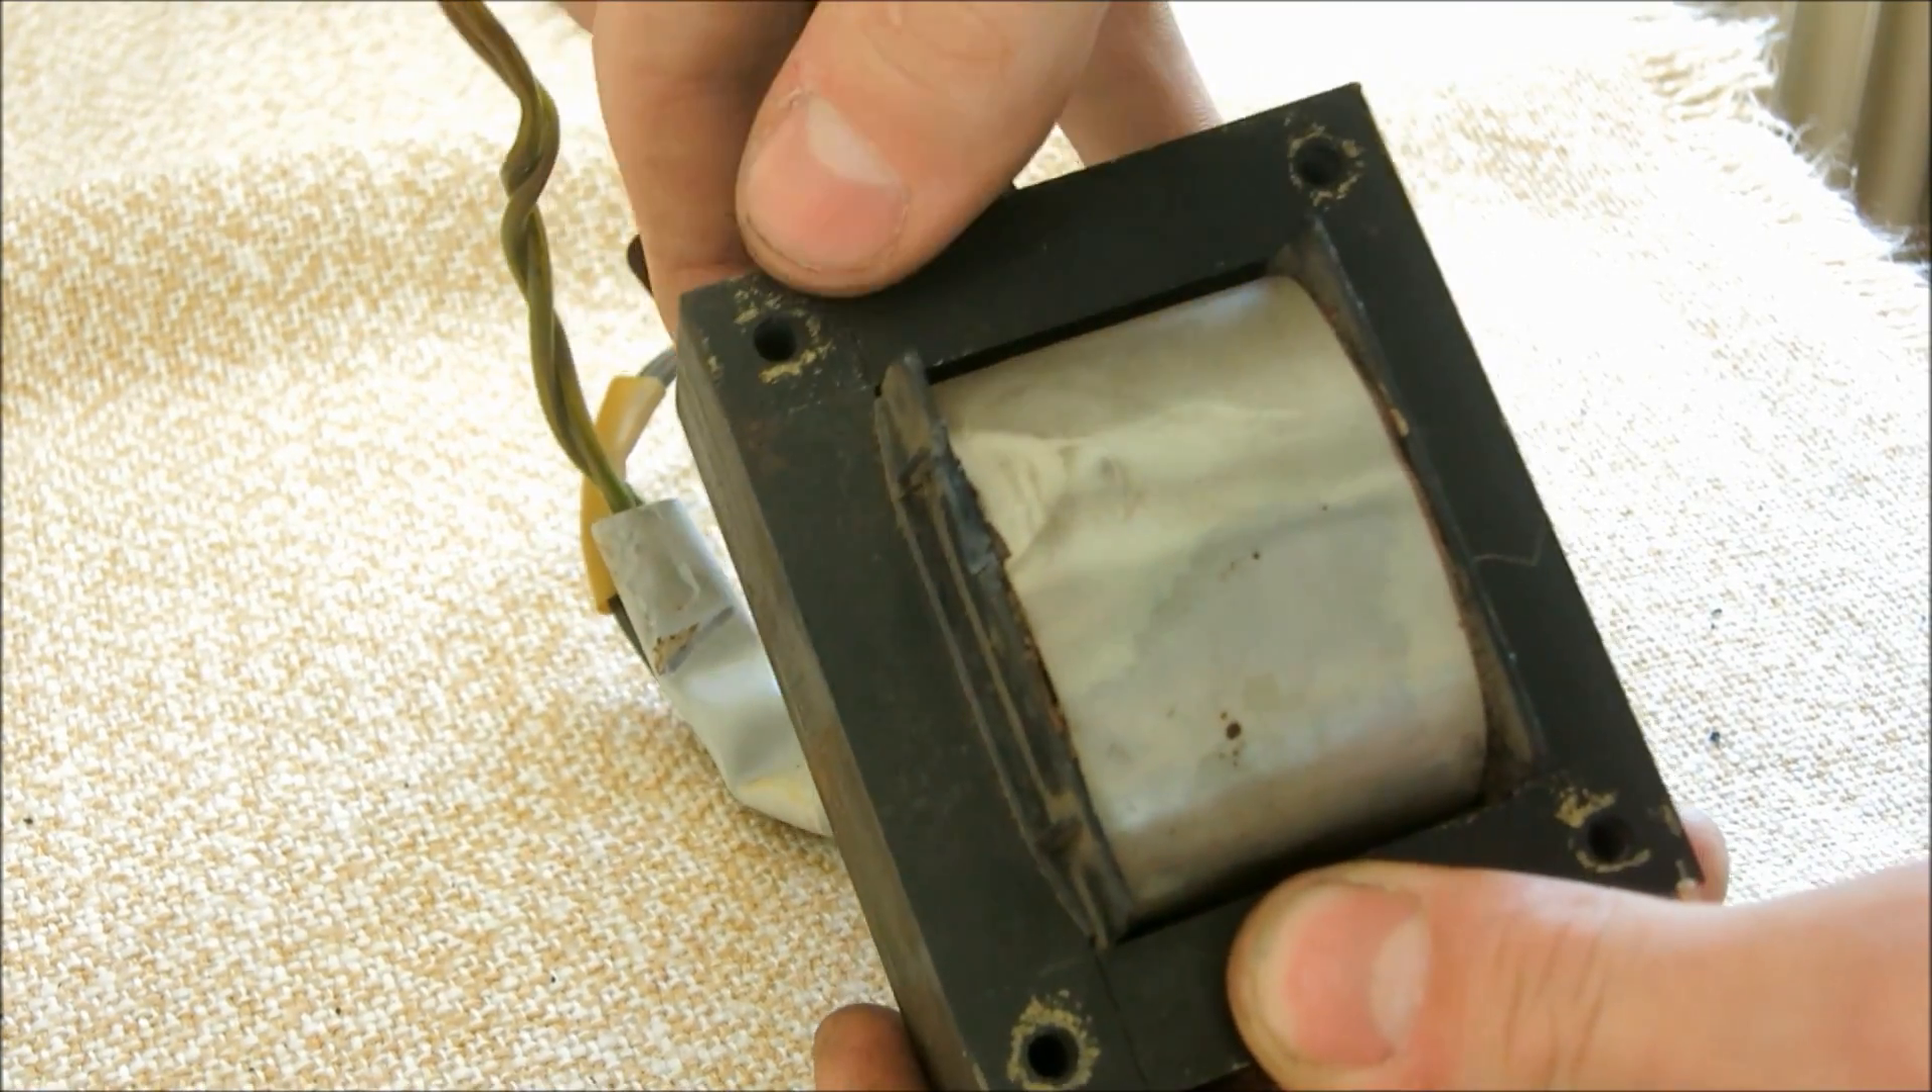Alright, the screws are out. Now we can have access to these plates.